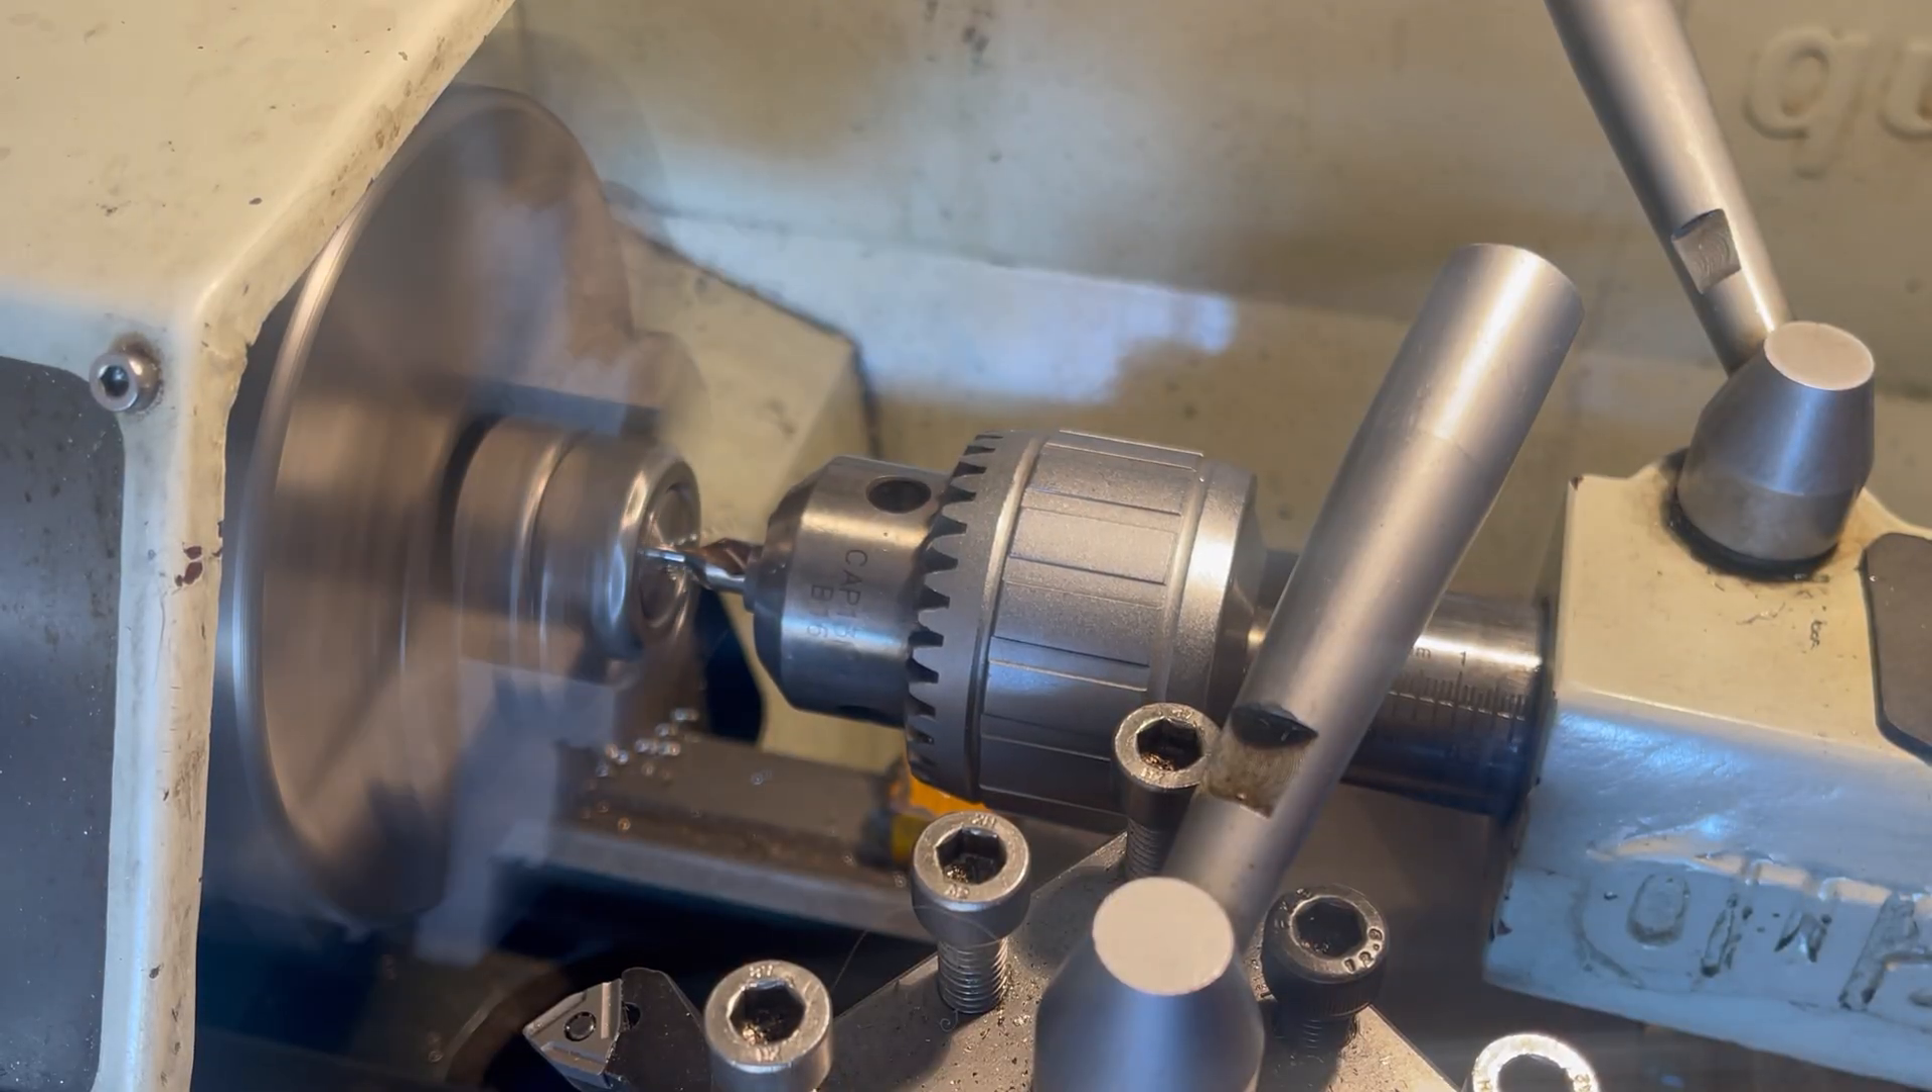Okay I've got my center drill mounted in the chuck.